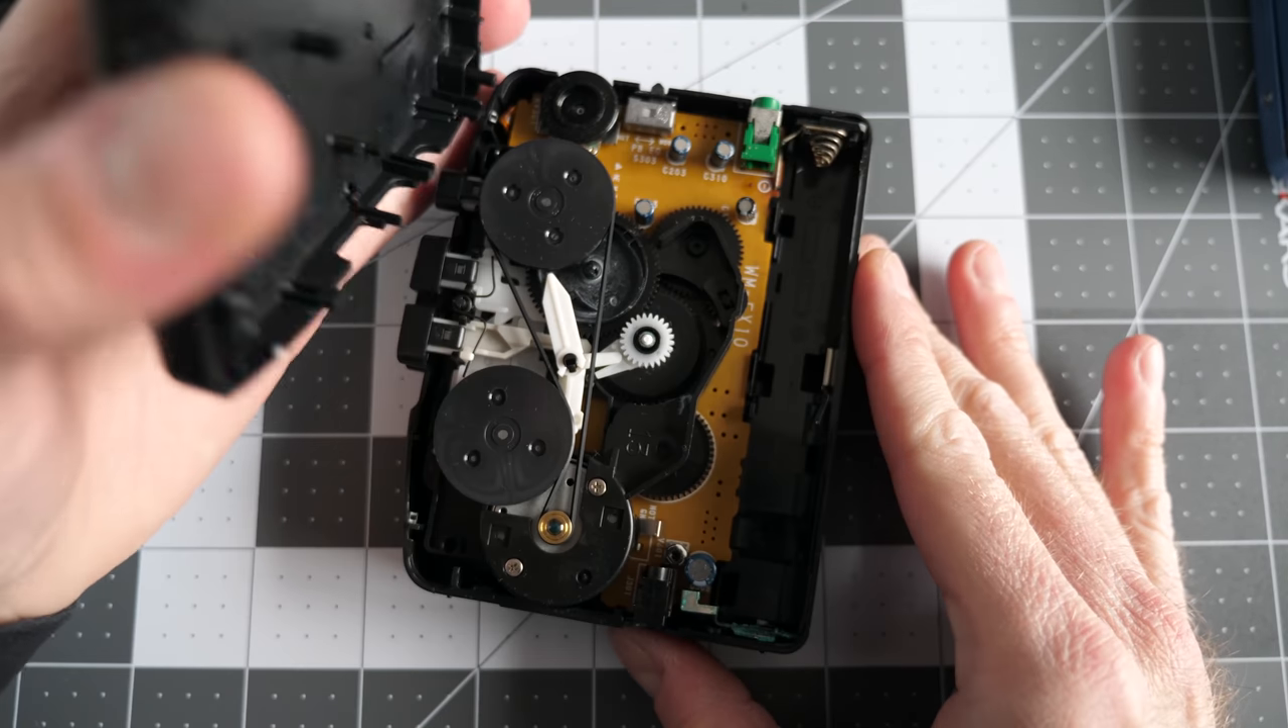It took a little while to release them with a spudger, but eventually I was able to get the back cover off.